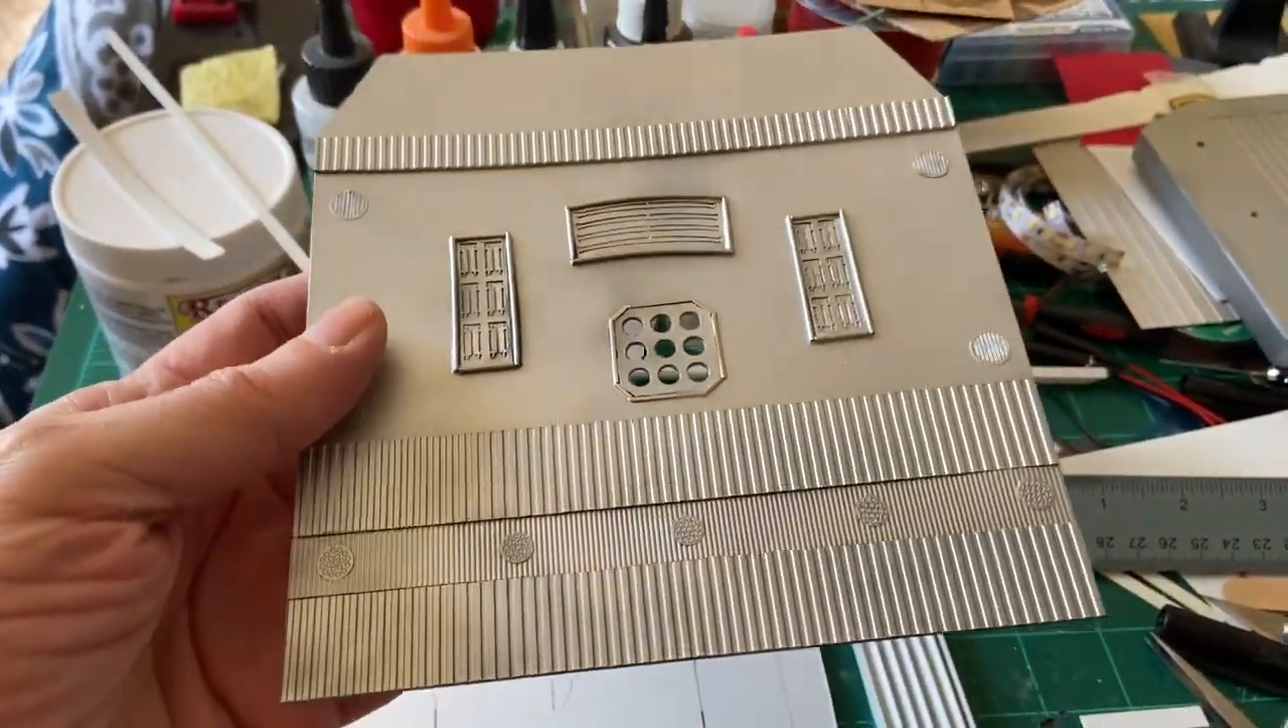So all right so here's the completed top that I did and I added the extra detailing in.